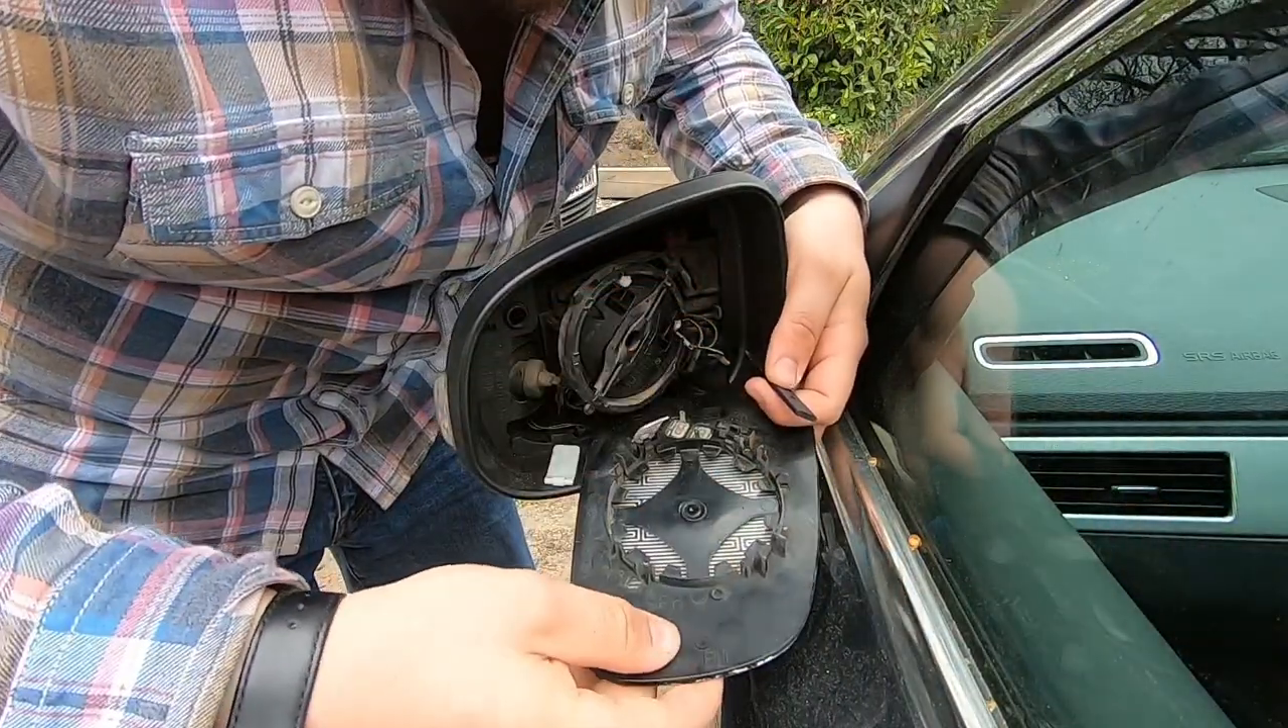So there's our glass completely separated.